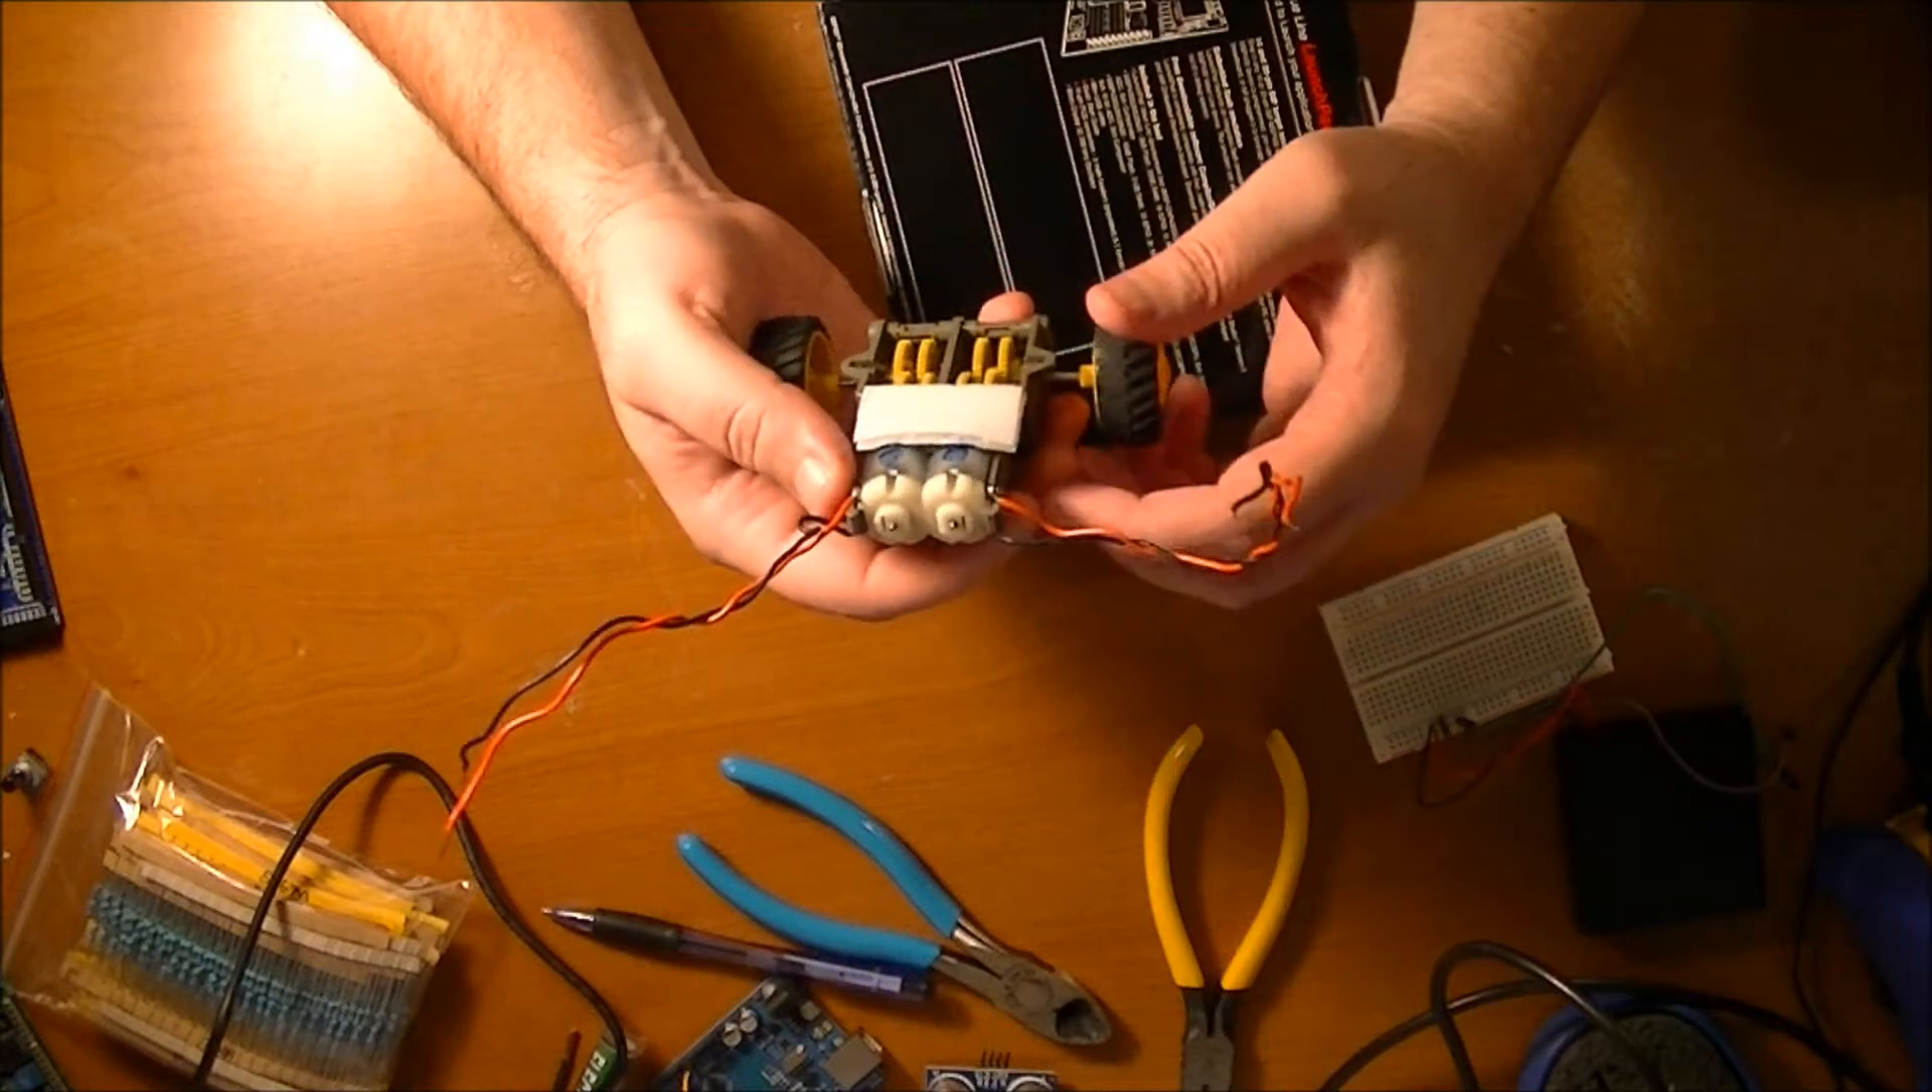But you can see I've already got the motors wired up here.